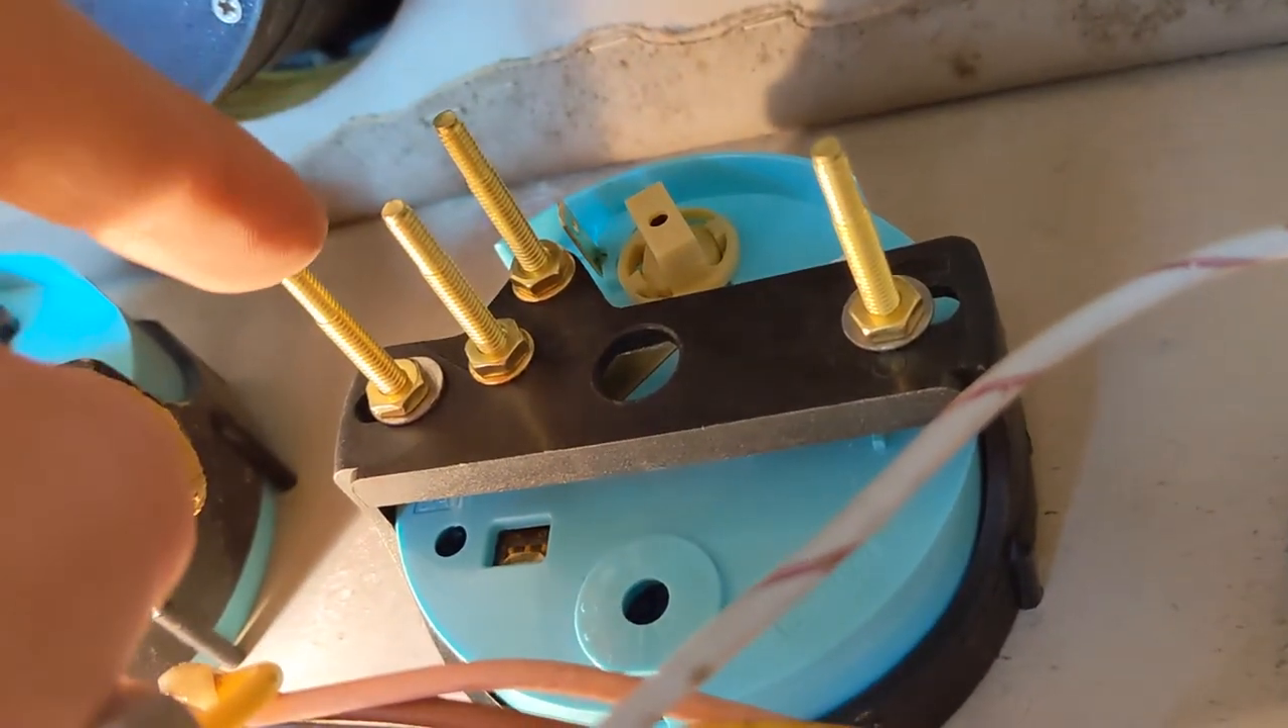I've got one washer underneath each uh nut and then a nut securing each of the studs and i don't have any wires connected yet this is the stud that does not have a wire connected.